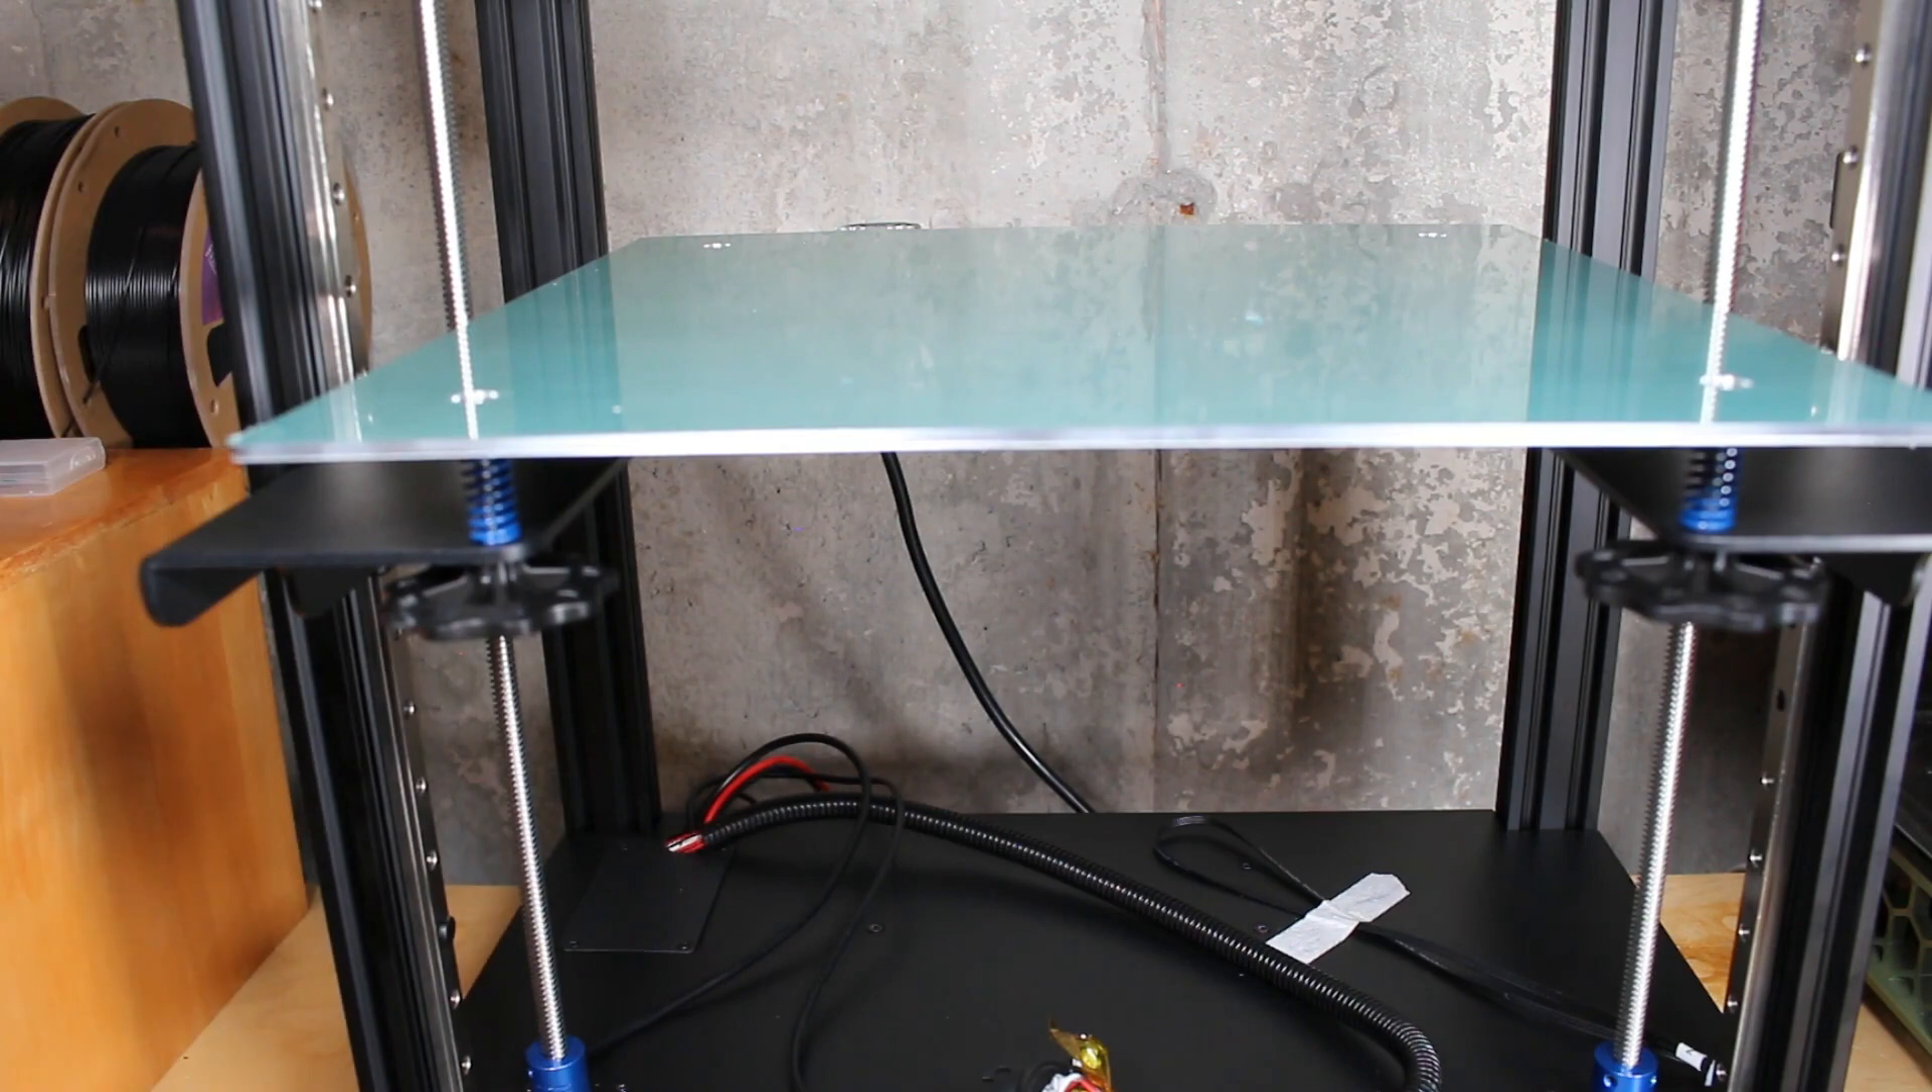Here I've got the bed on the springs with the screws in four corners, with the big hand knobs to tighten this down.